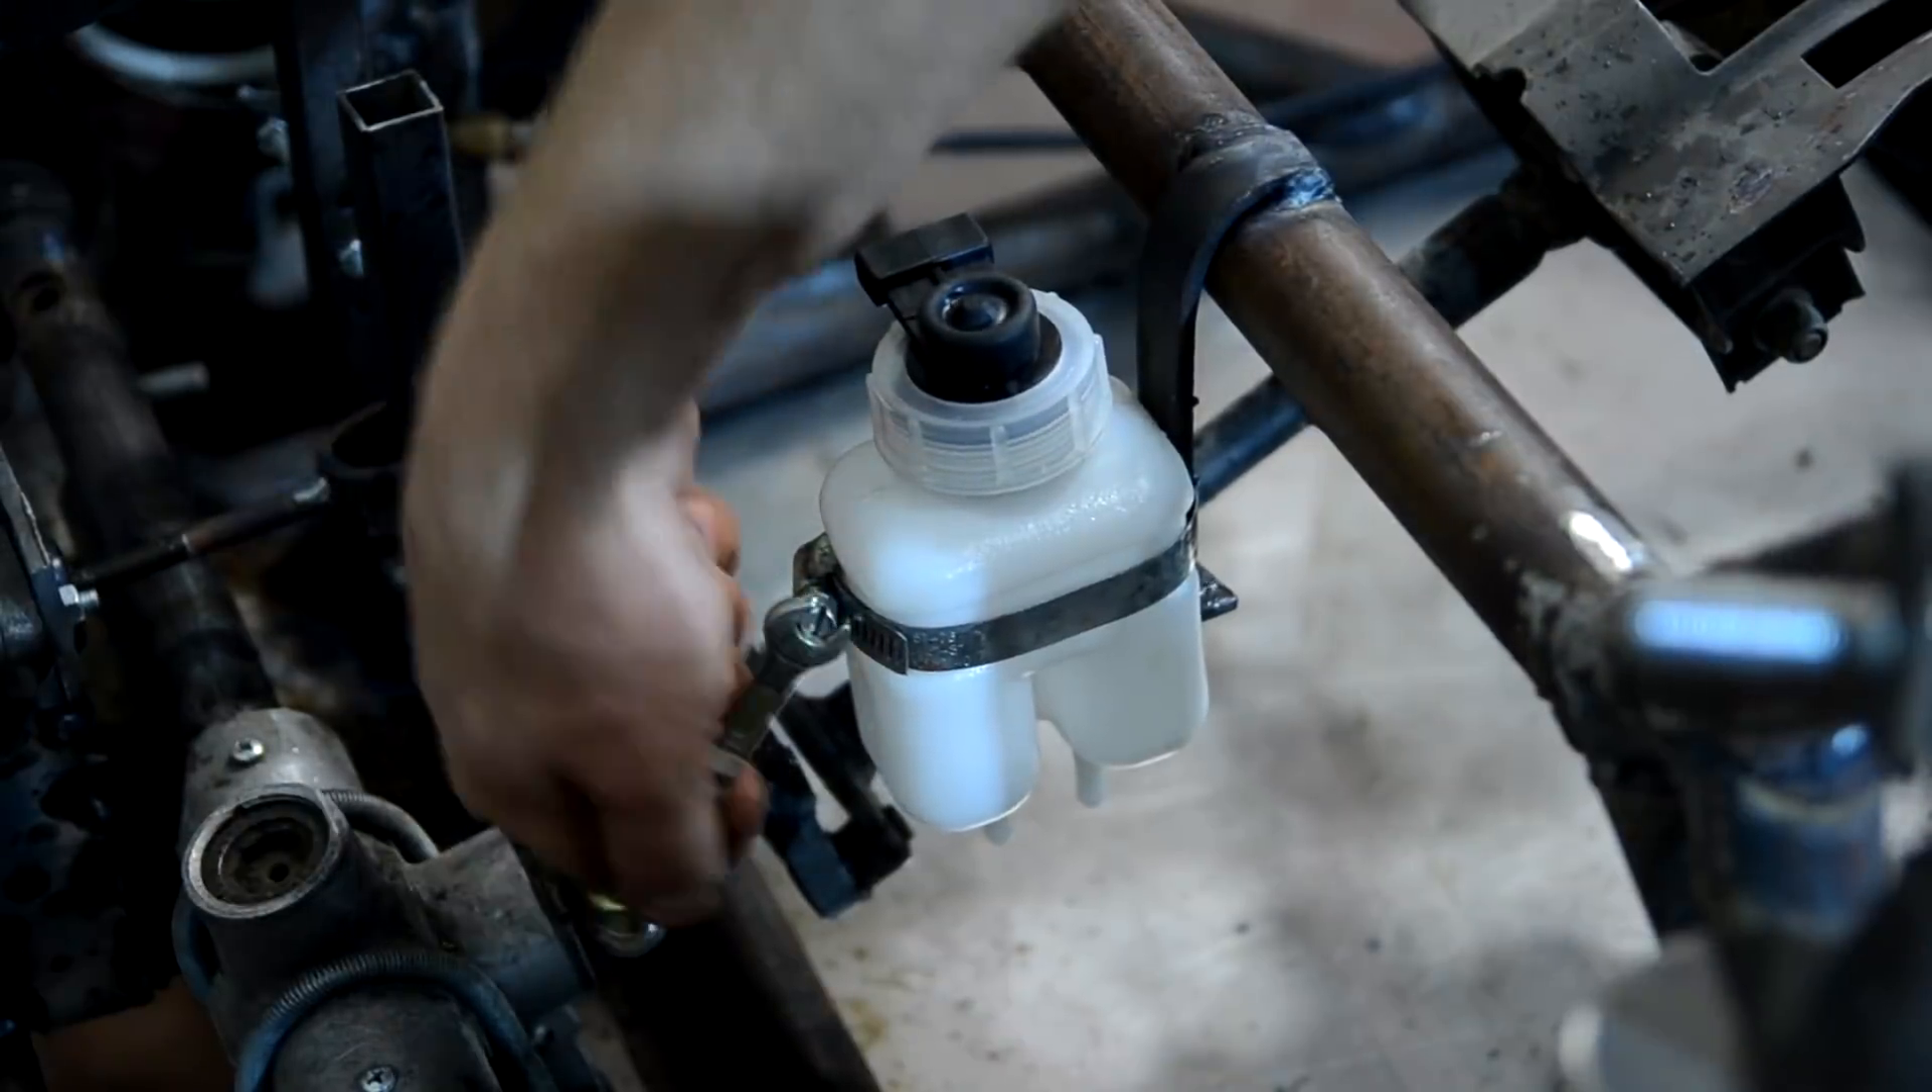К раме прикрутил бачок для тормозной жидкости.